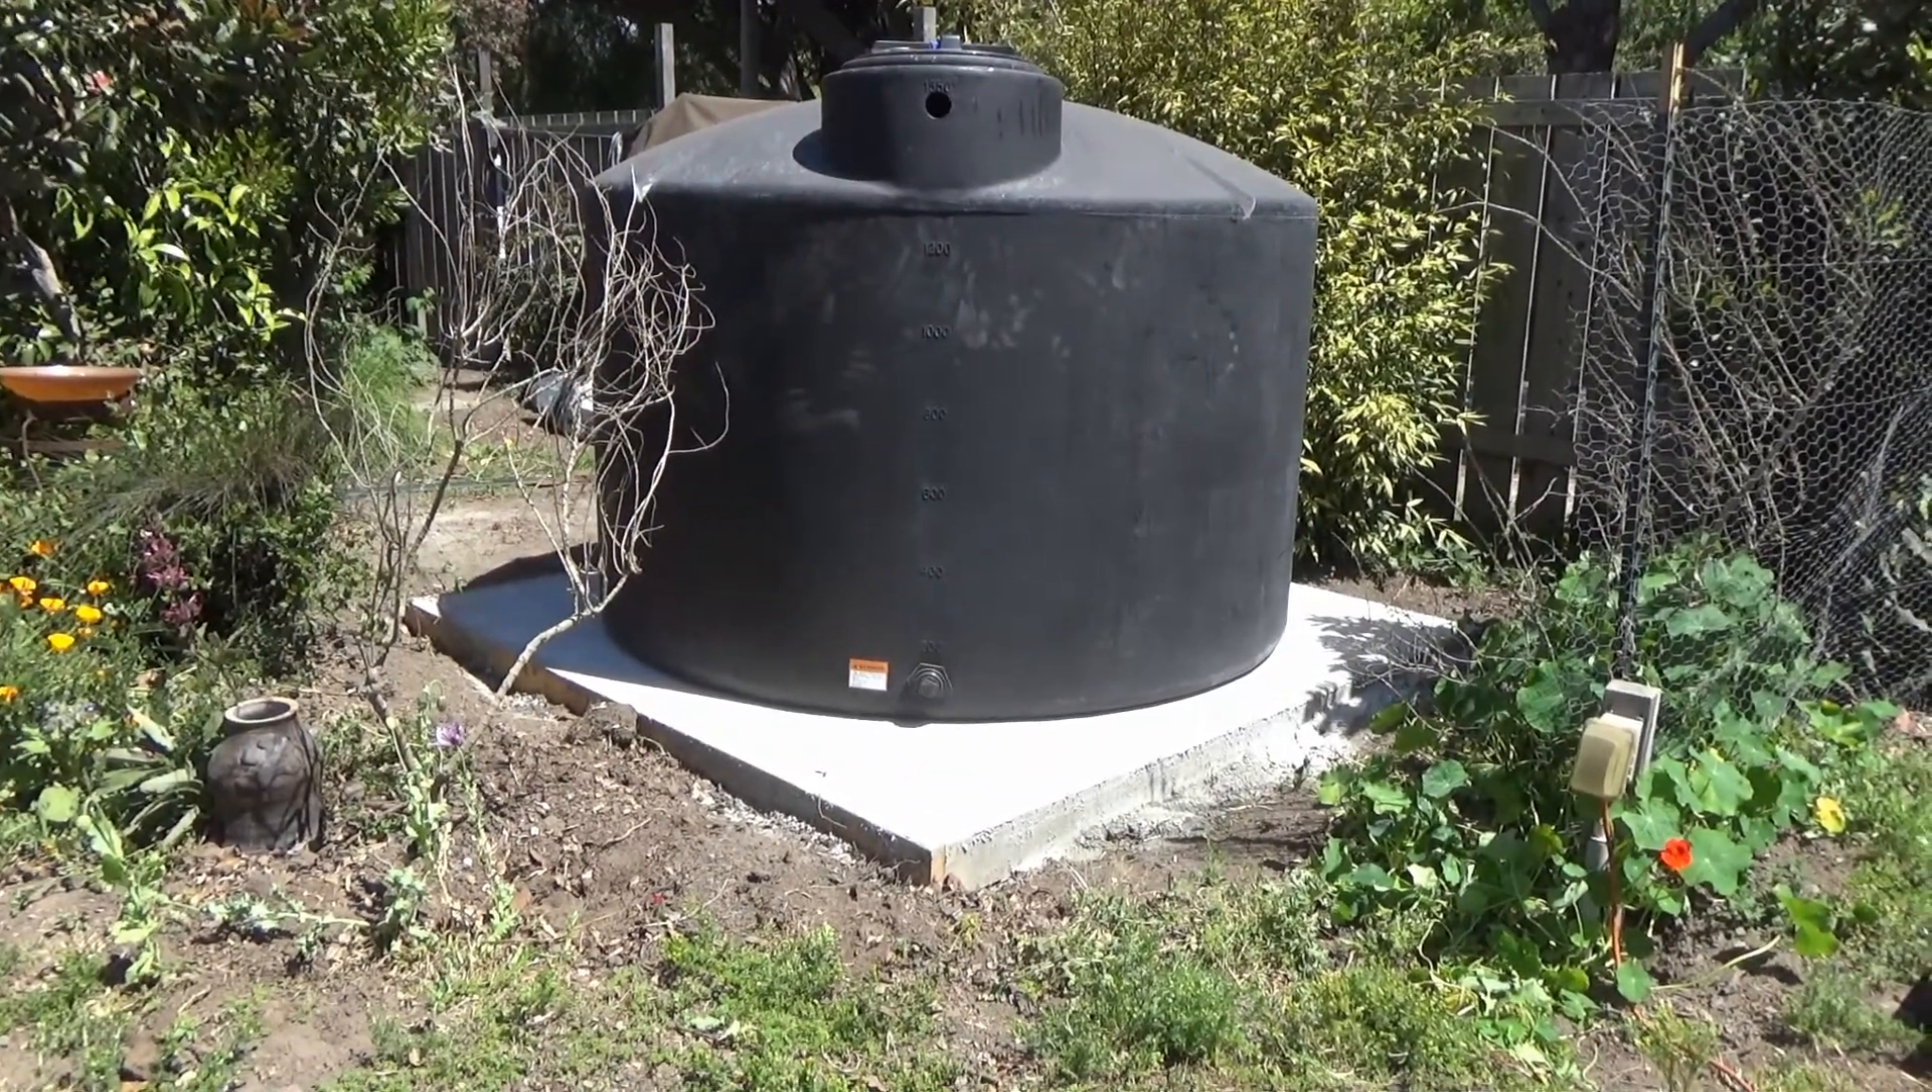So the tank is now on the slab. Just have to rotate it into the right position.